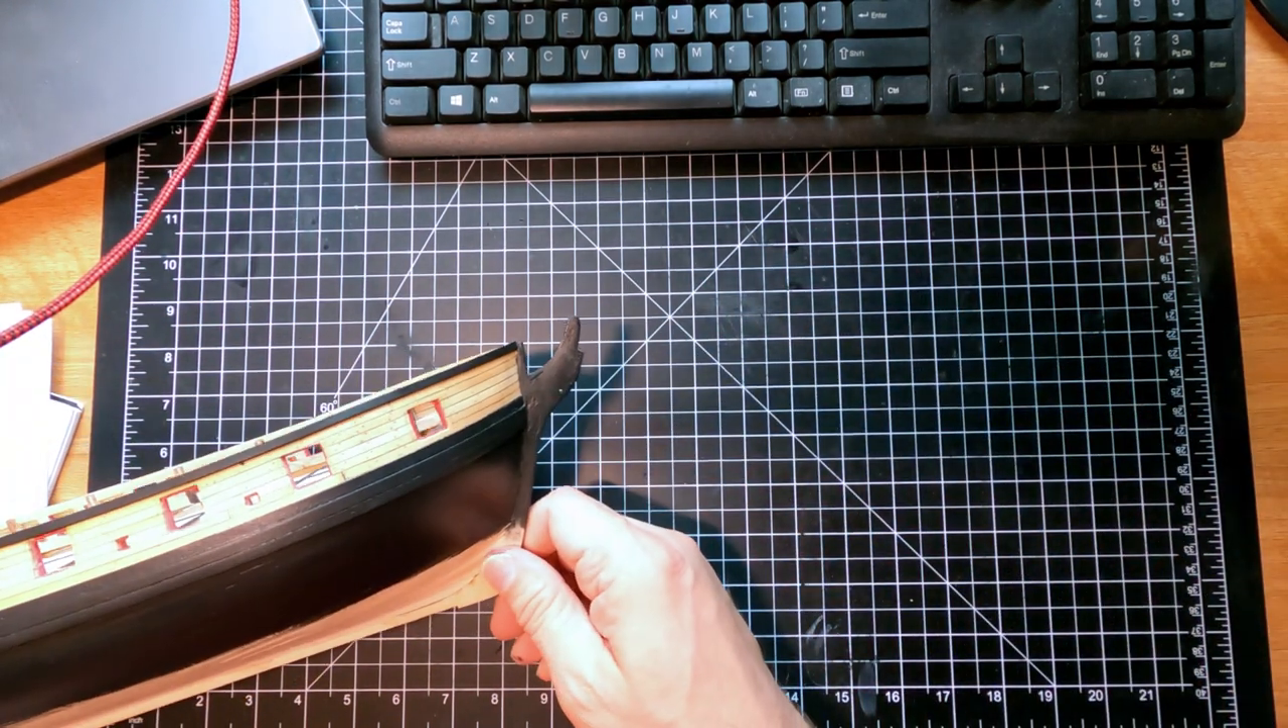Bowsprit or bow bowsprit is not on here yet.